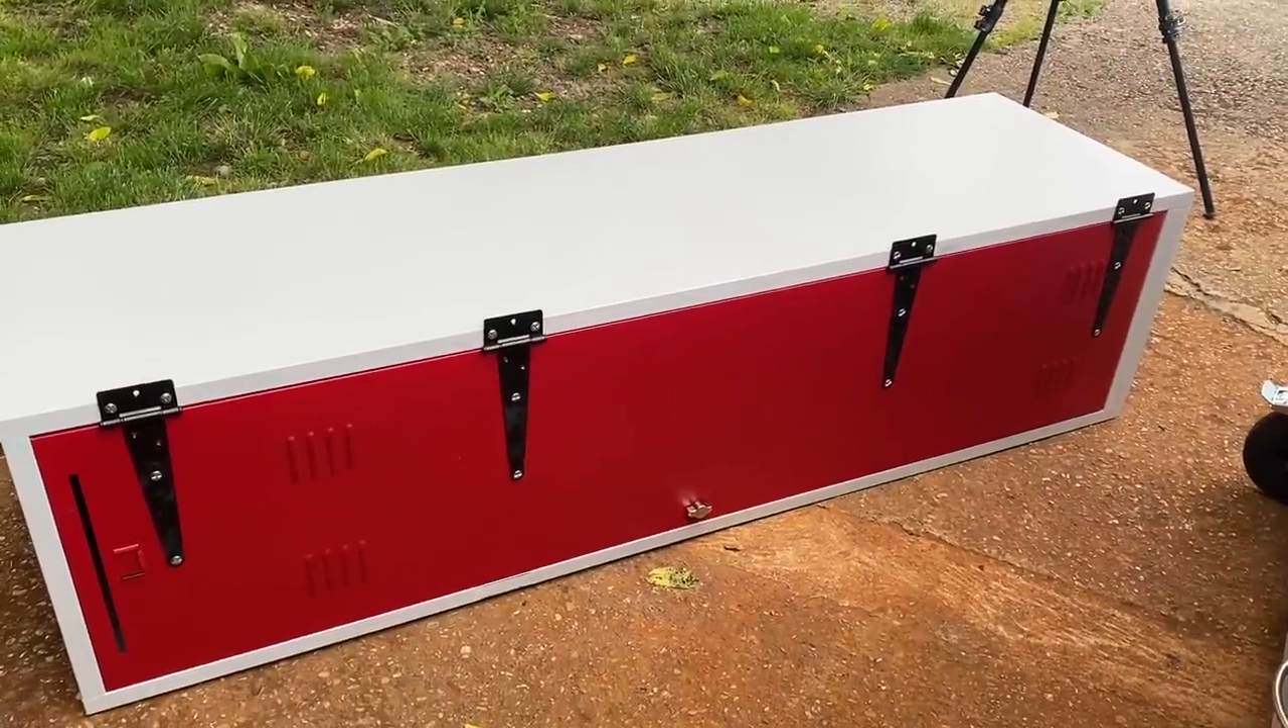Donc ça y est les charnières sont installées, la porte s'ouvre et se ferme nickel.